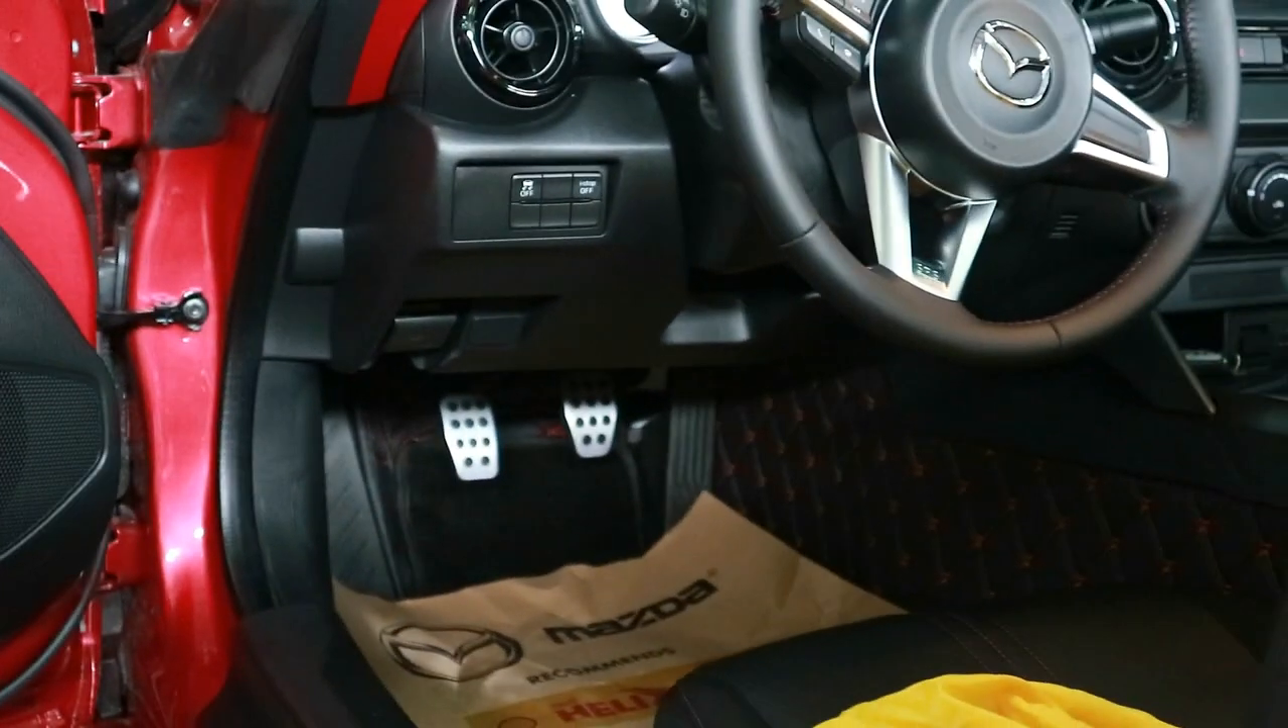Look at that we now have a clutch and a brake uh pedal there guys.